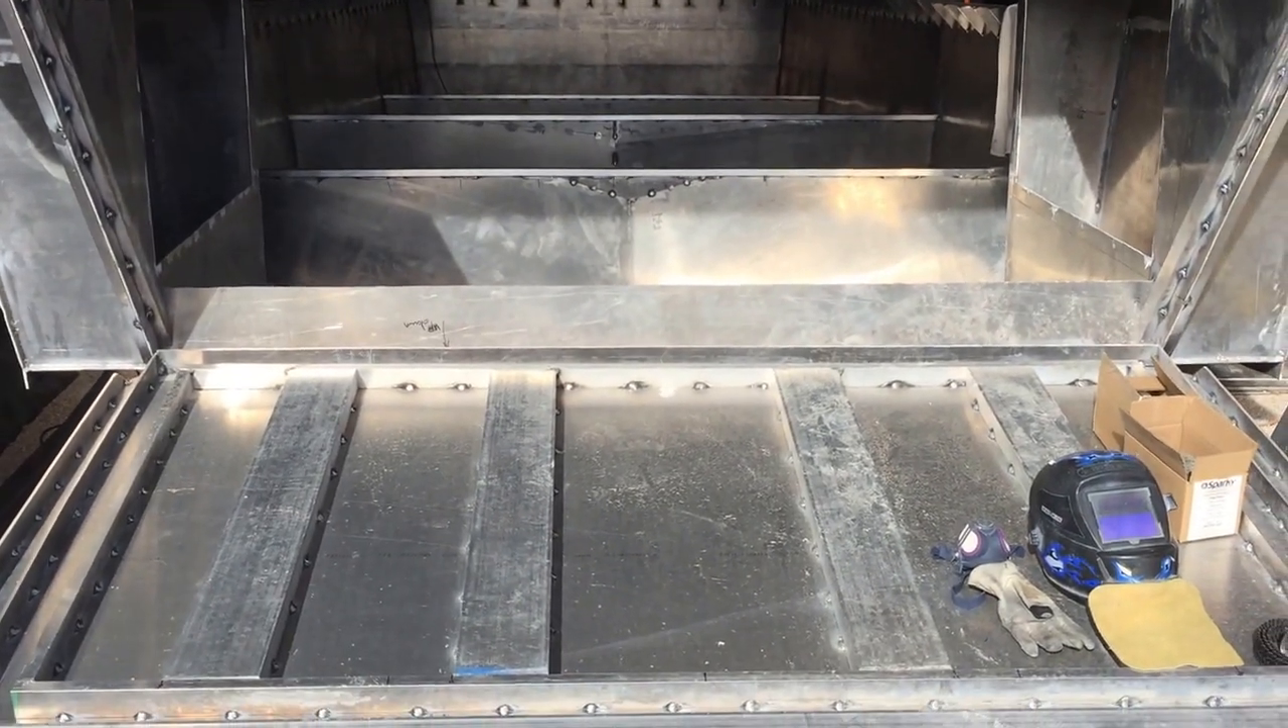I got a total now about twenty seven thousand dollars in metal and I was able to finish the bottom of the boat finally with the I beams the way I wanted to.